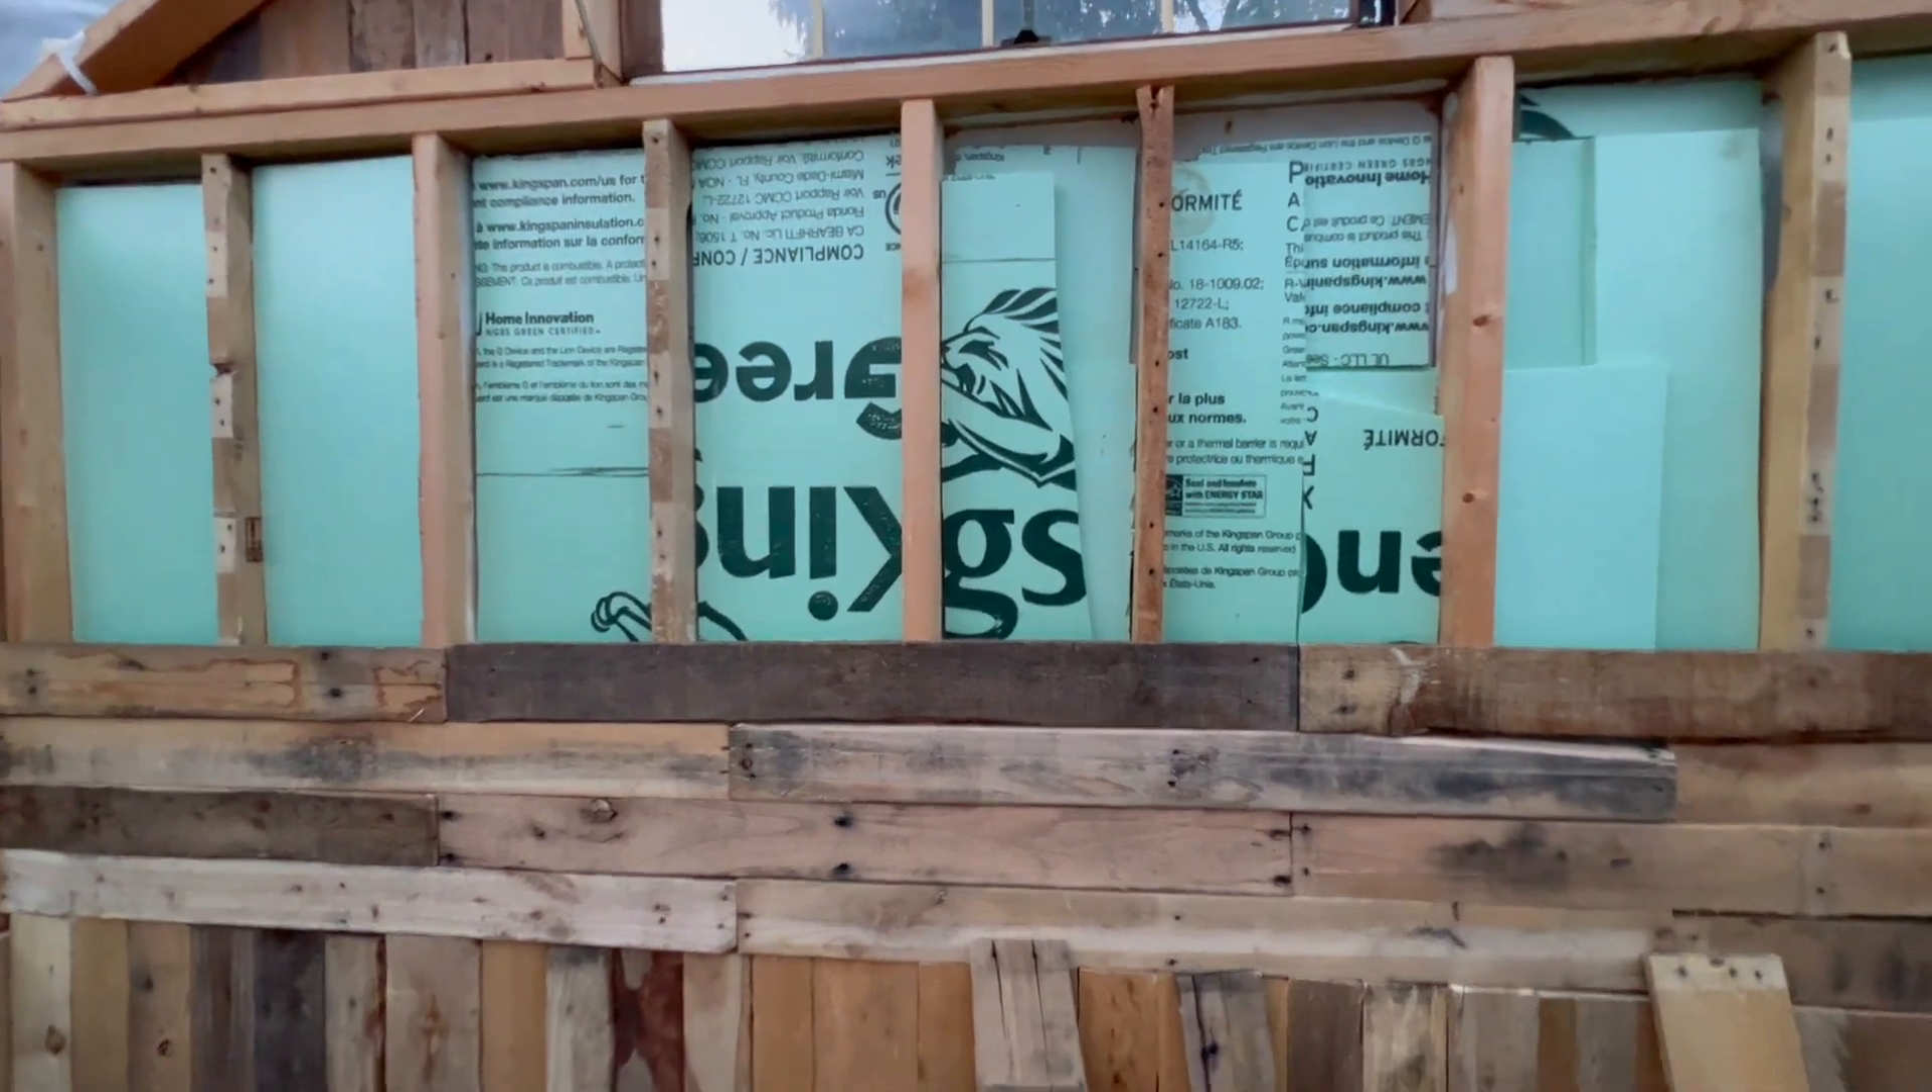The bottom is completely done and I started doing the horizontal planks up top.